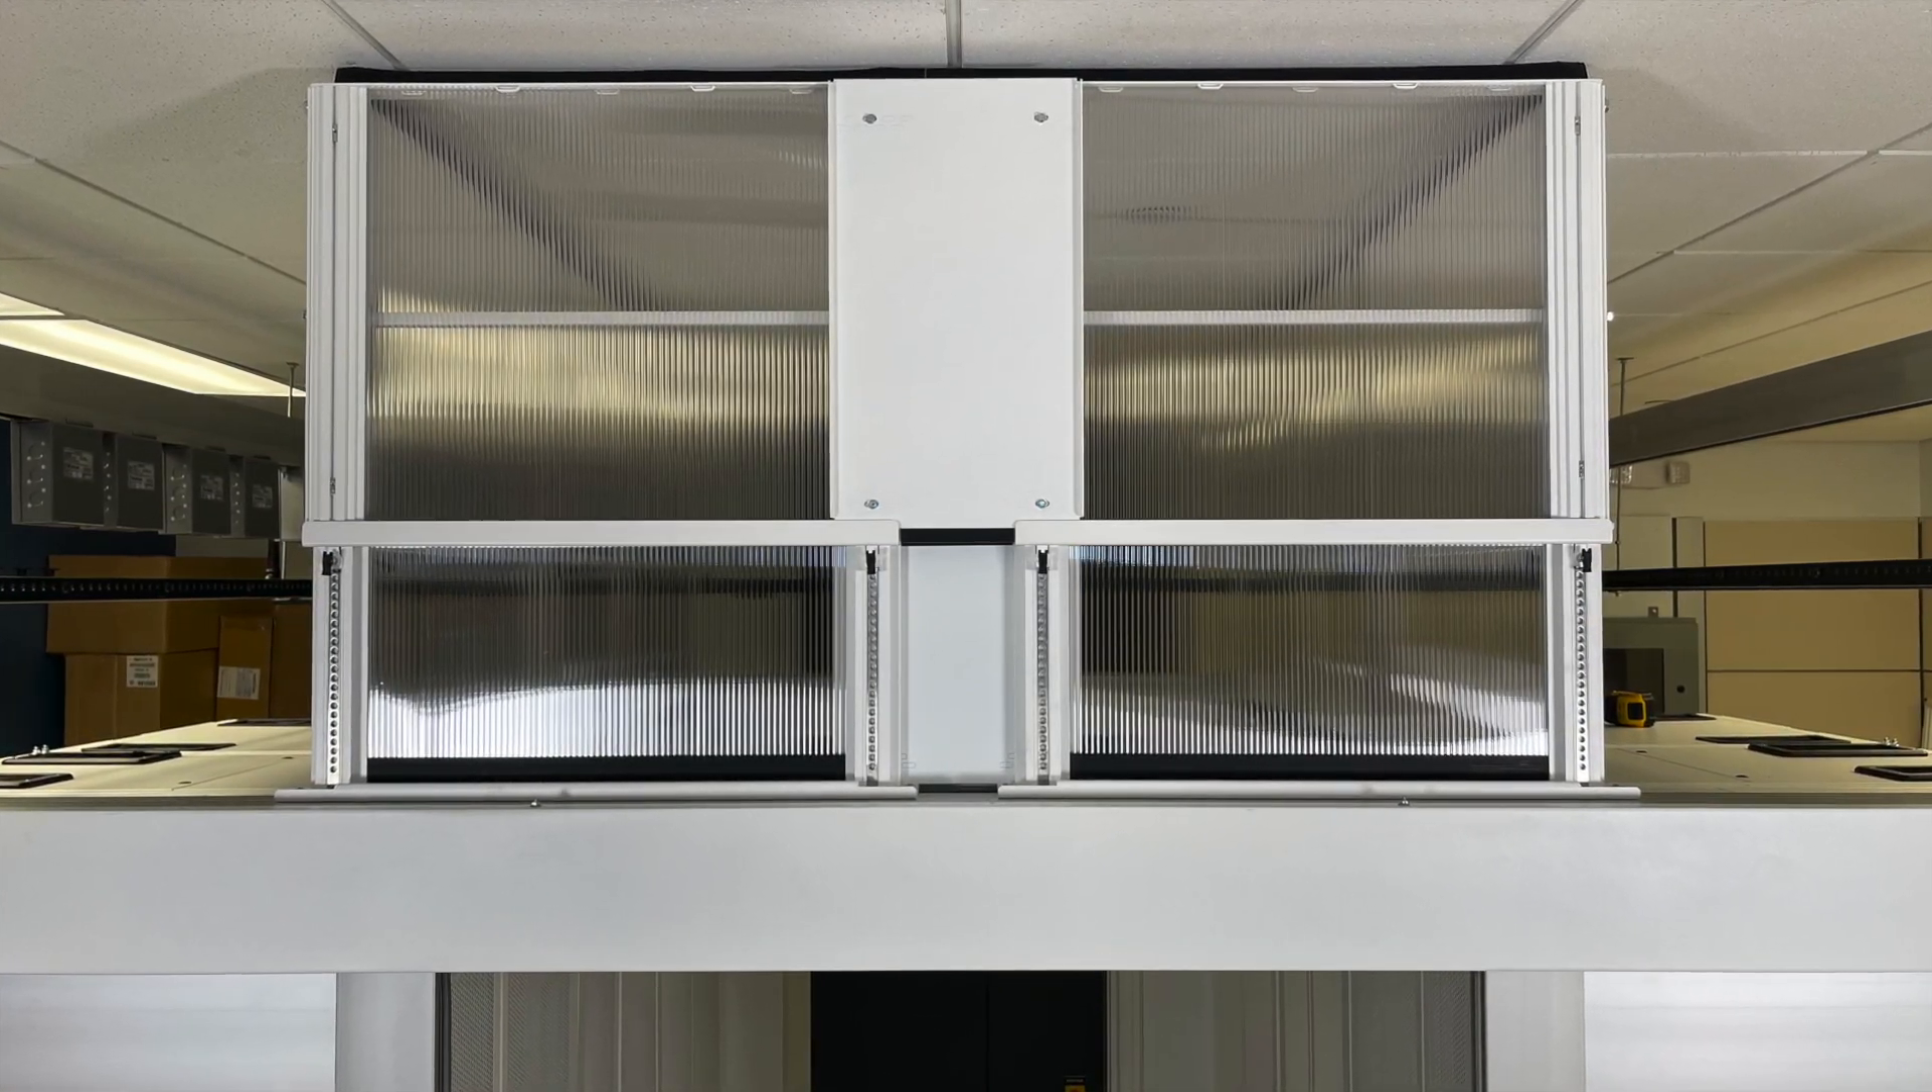So now we have completed the installation of all the panels and here is a view of the finished end of row panel.